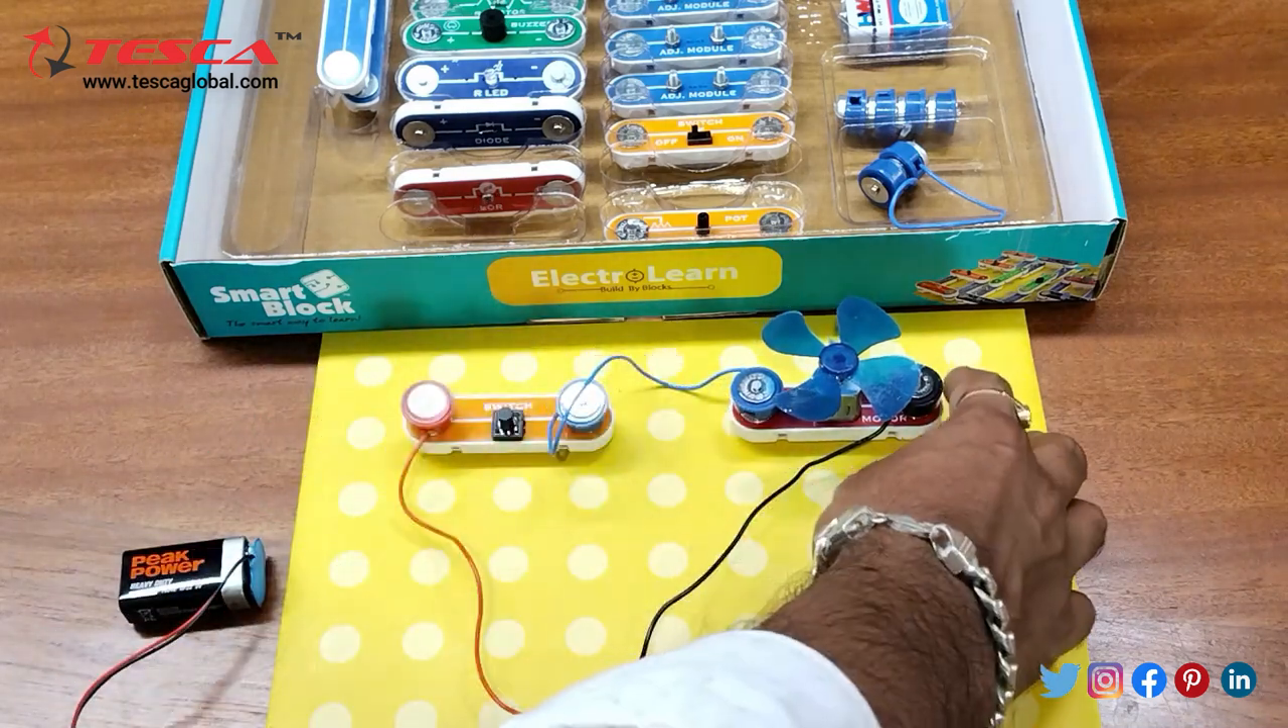We have connected the positive of the 9 volt at the one end of switch and we have connected the other end with the motor.